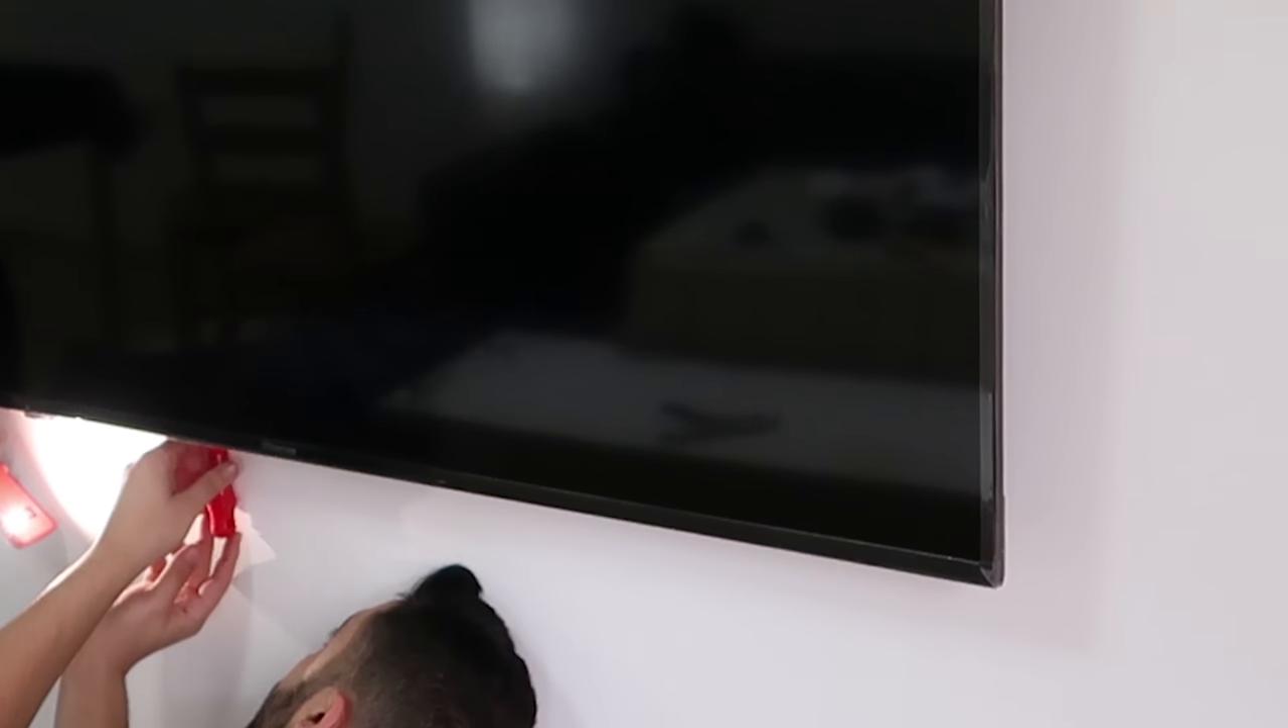Ya tenemos fijada nuestra televisión a la pared.